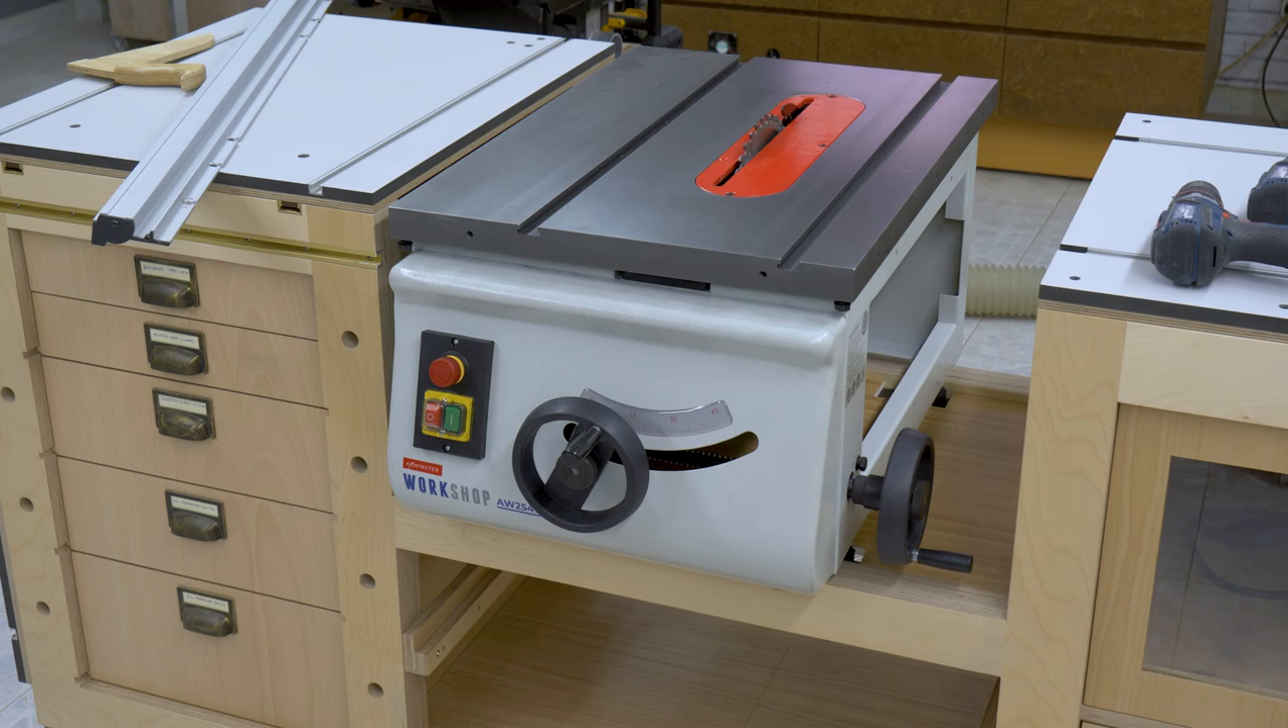With the help of another person, I've put the saw in its emplacement.